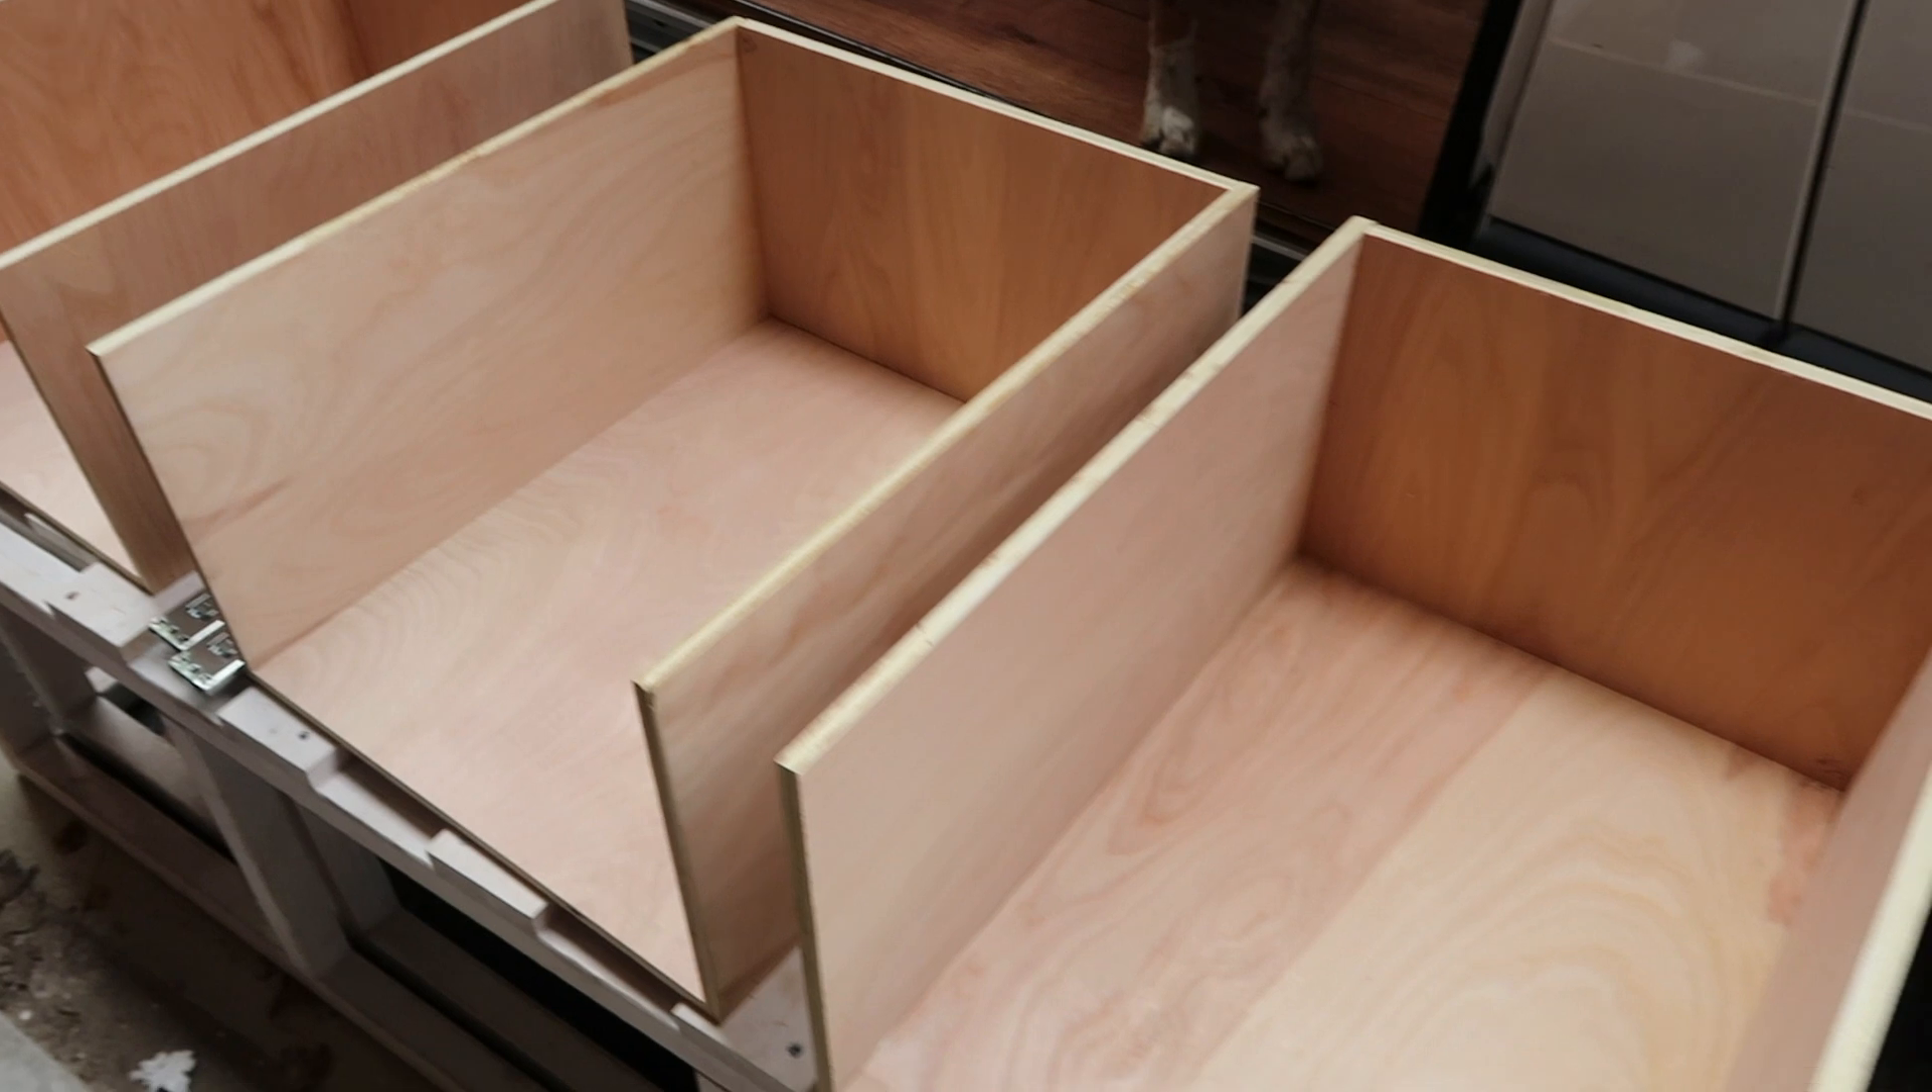We have the back sides and bottom of our drawers put together.